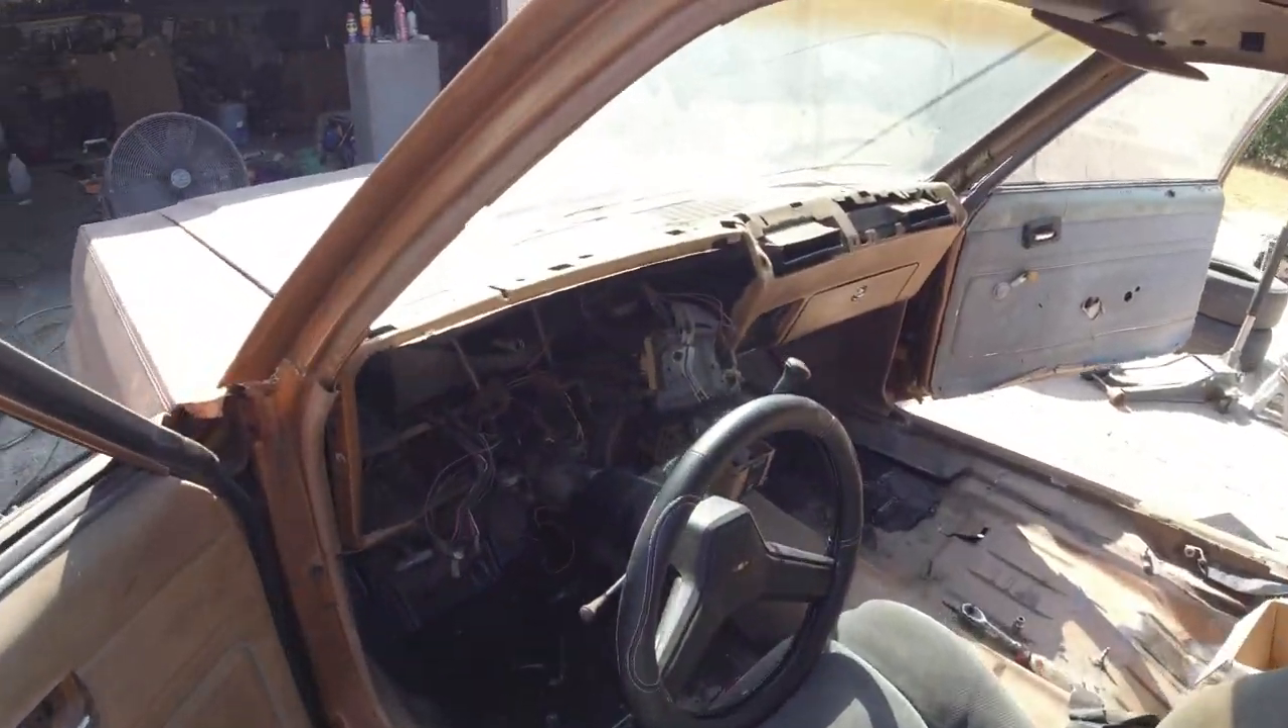I got all the dash taken apart.